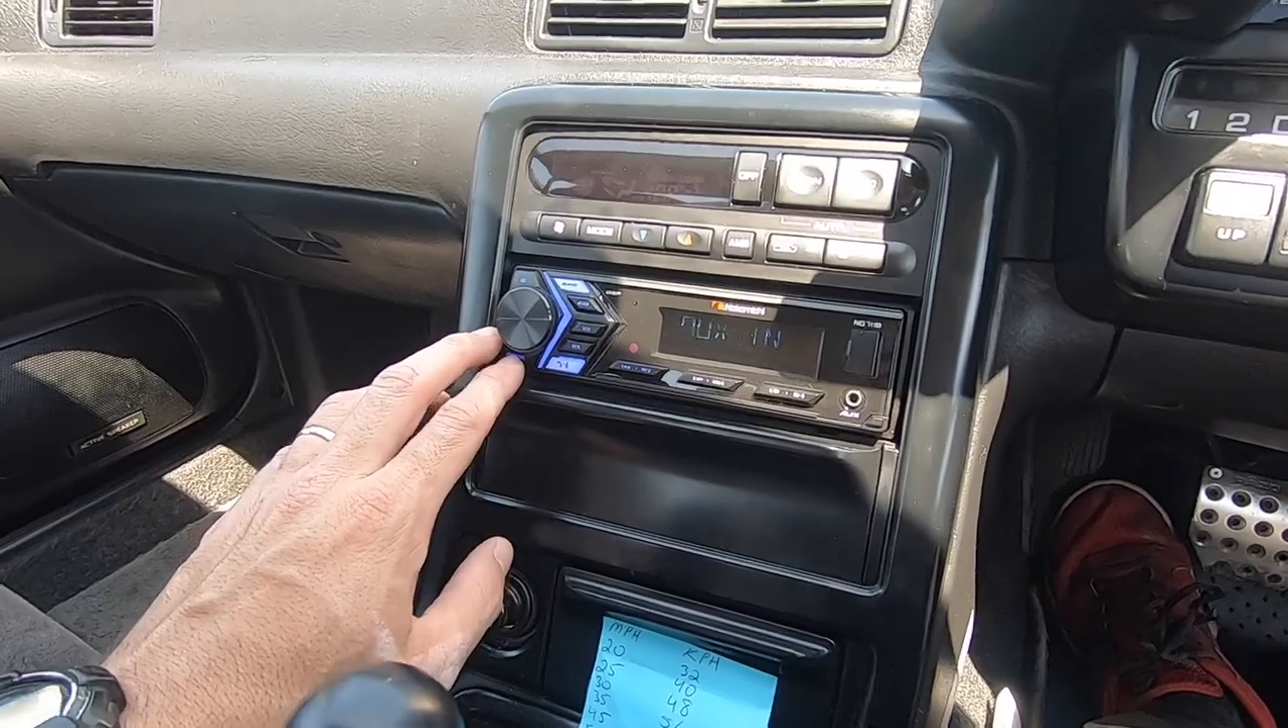Alright, got the radio in, let's check this thing out.